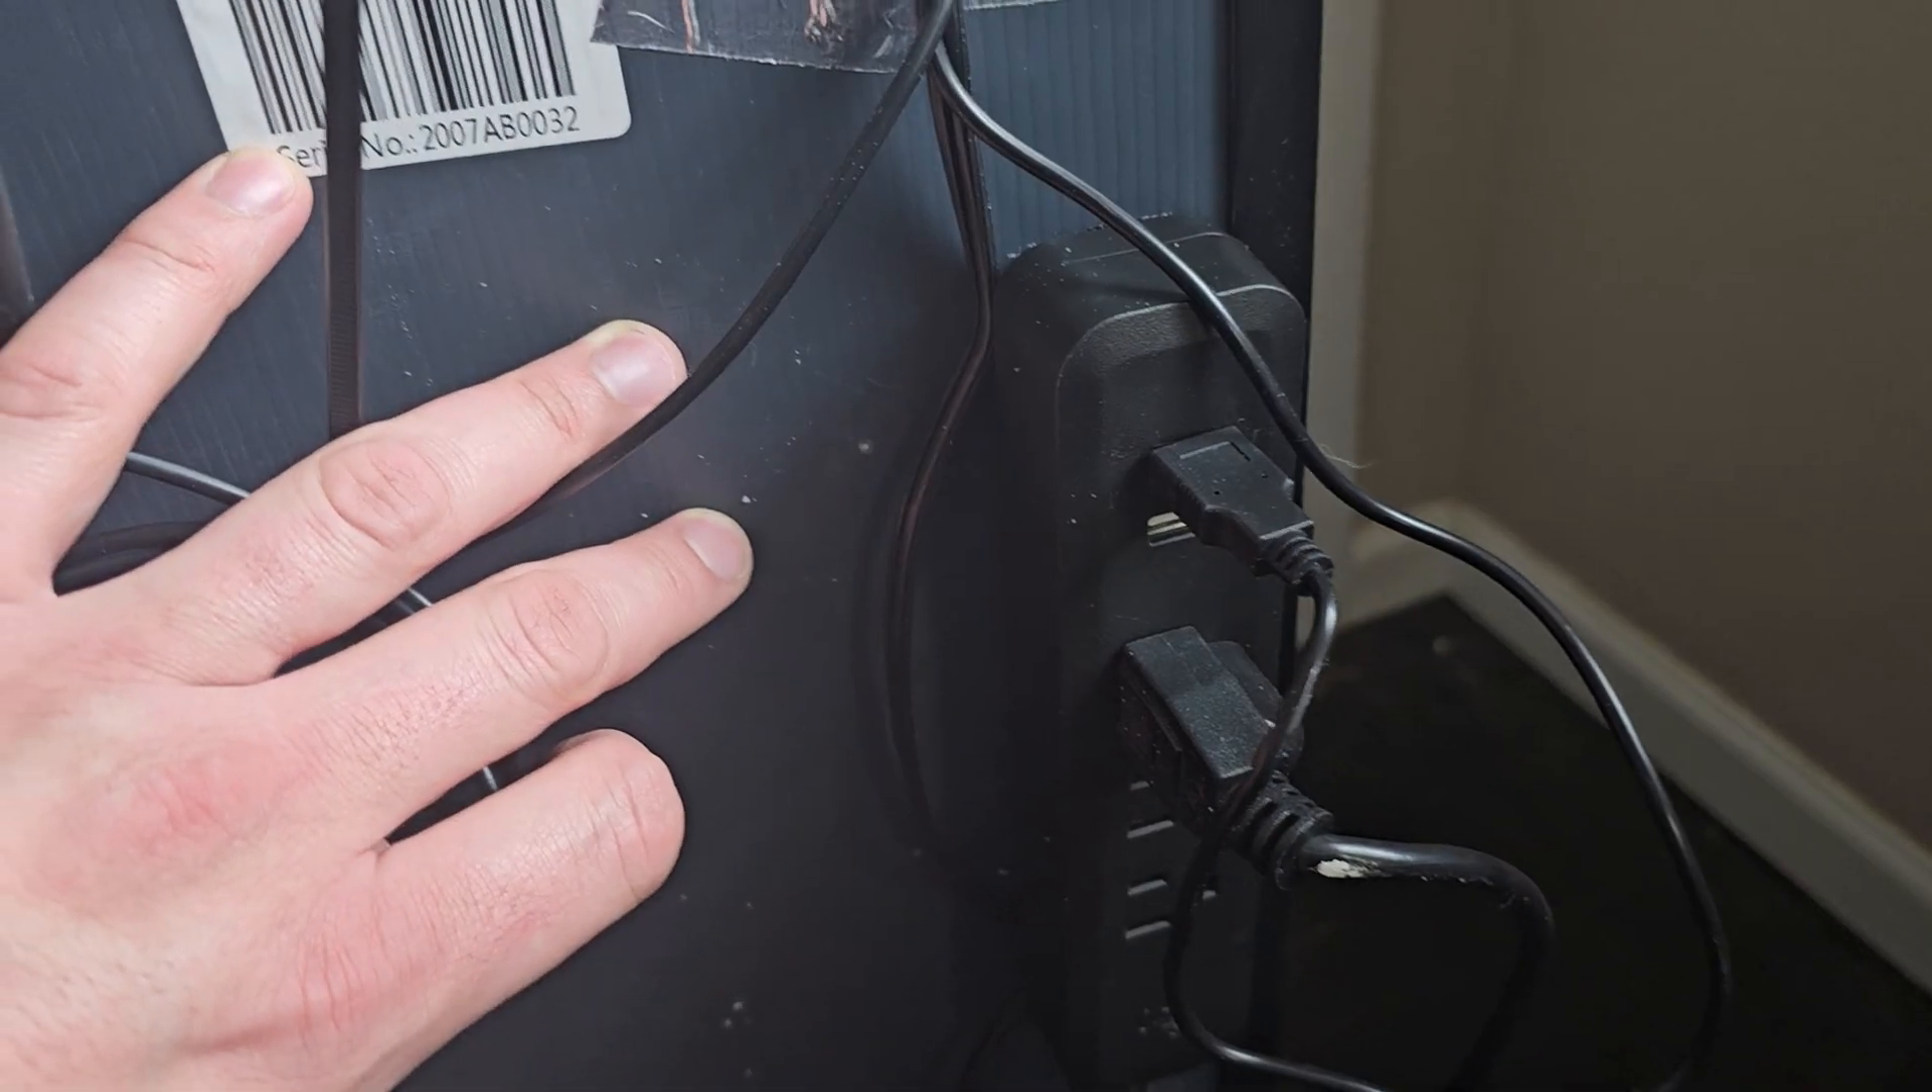And then with a velcro strip, I attached a power outlet to the back.